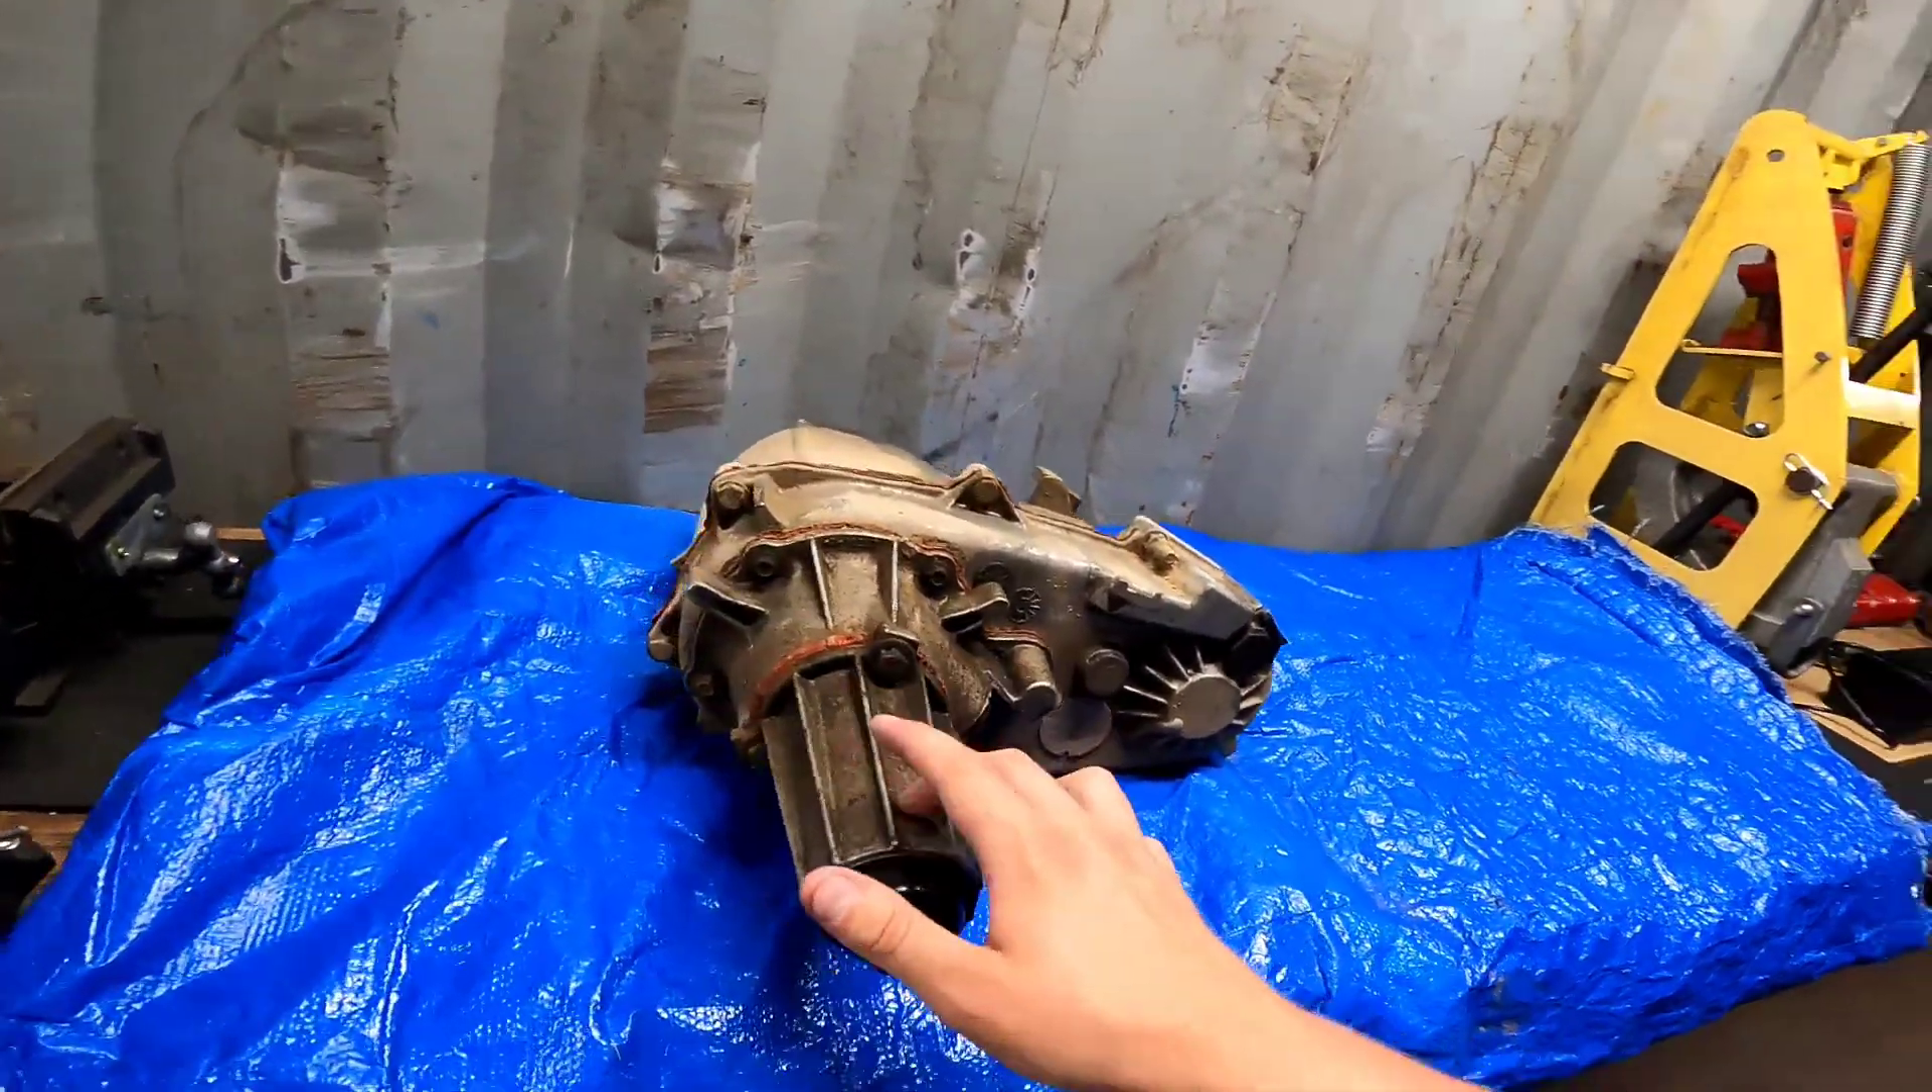All right, so we got the transfer case out and on the bench.